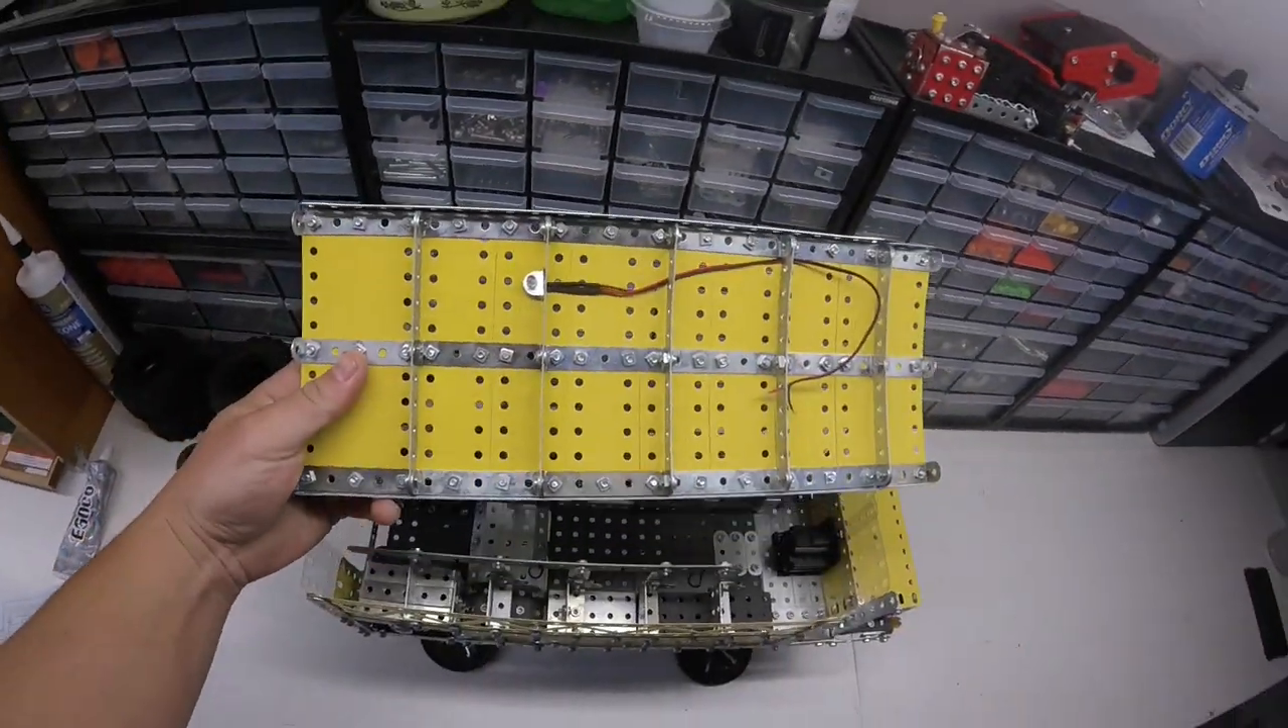You can see I've got some wiring going on I haven't quite worked all that out yet.